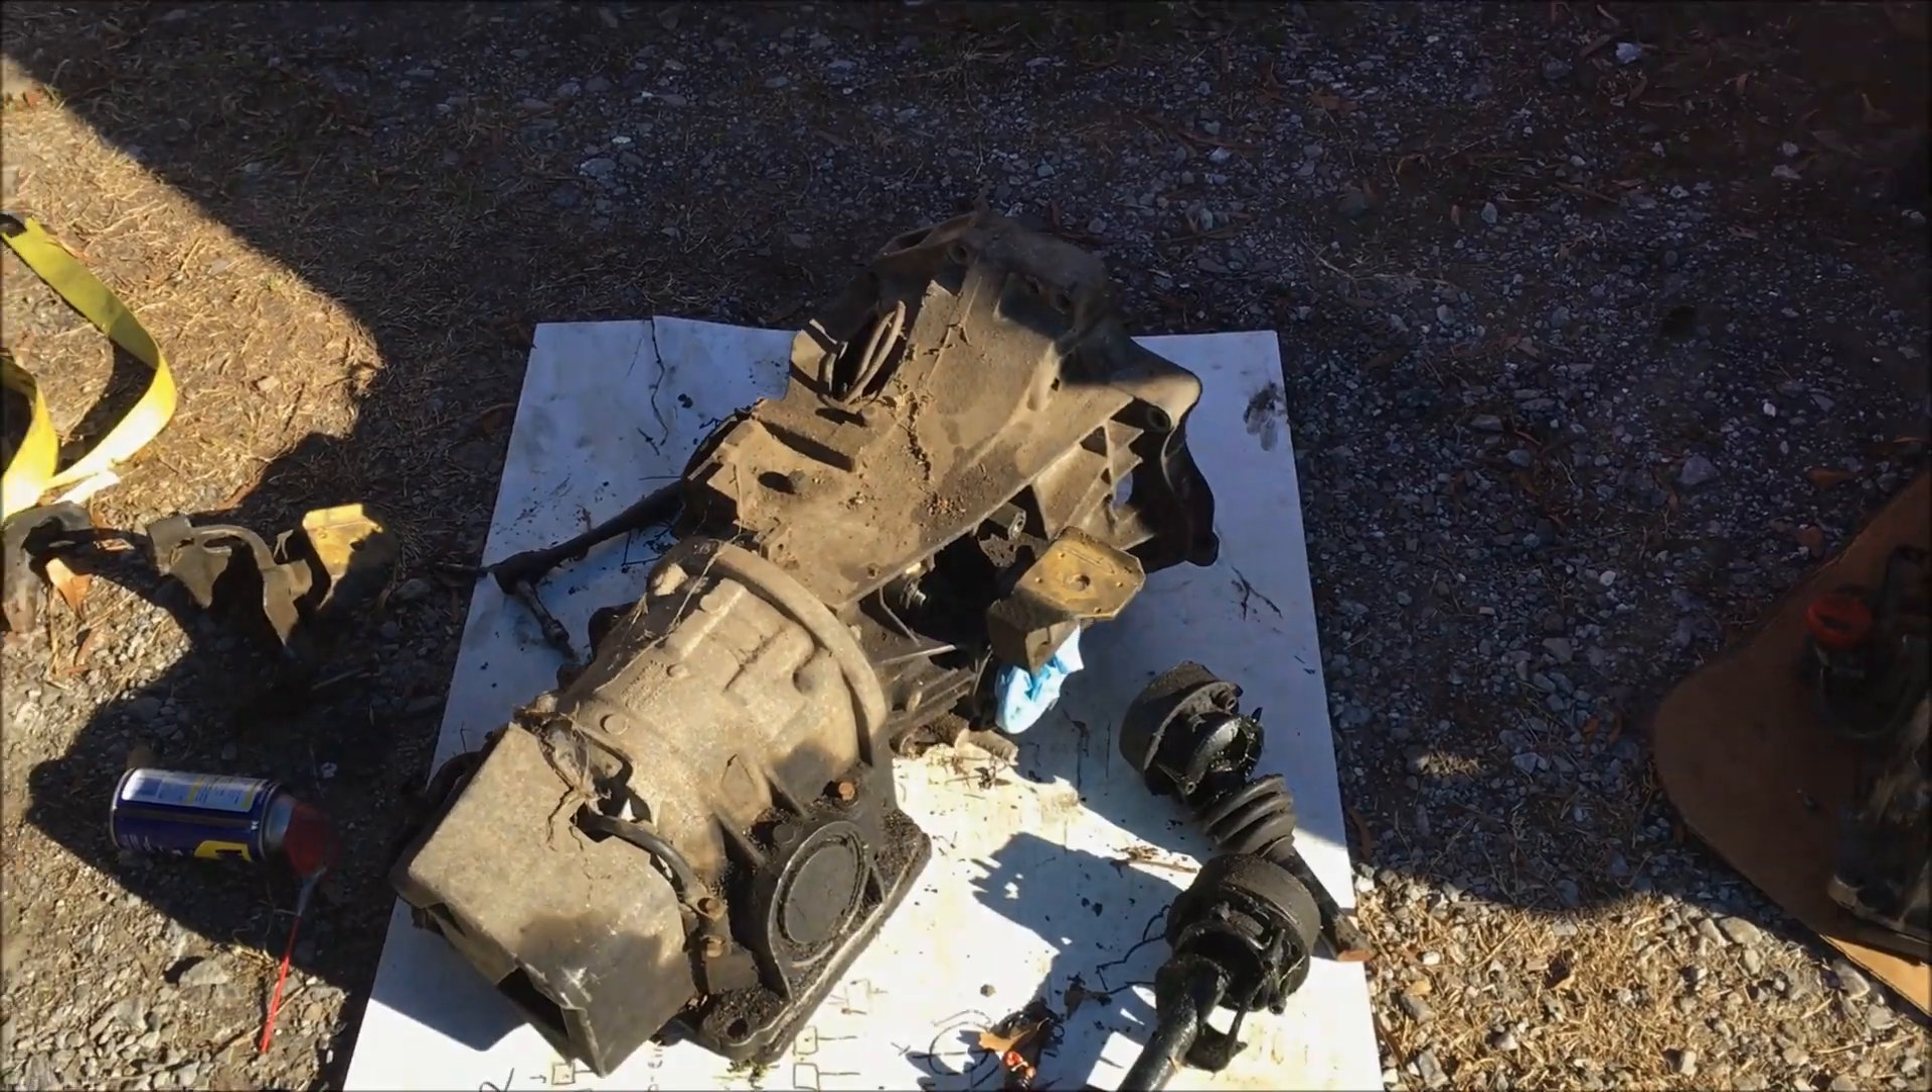All right so I got the axles off so me and James is going to put it on the jack so we can install it.